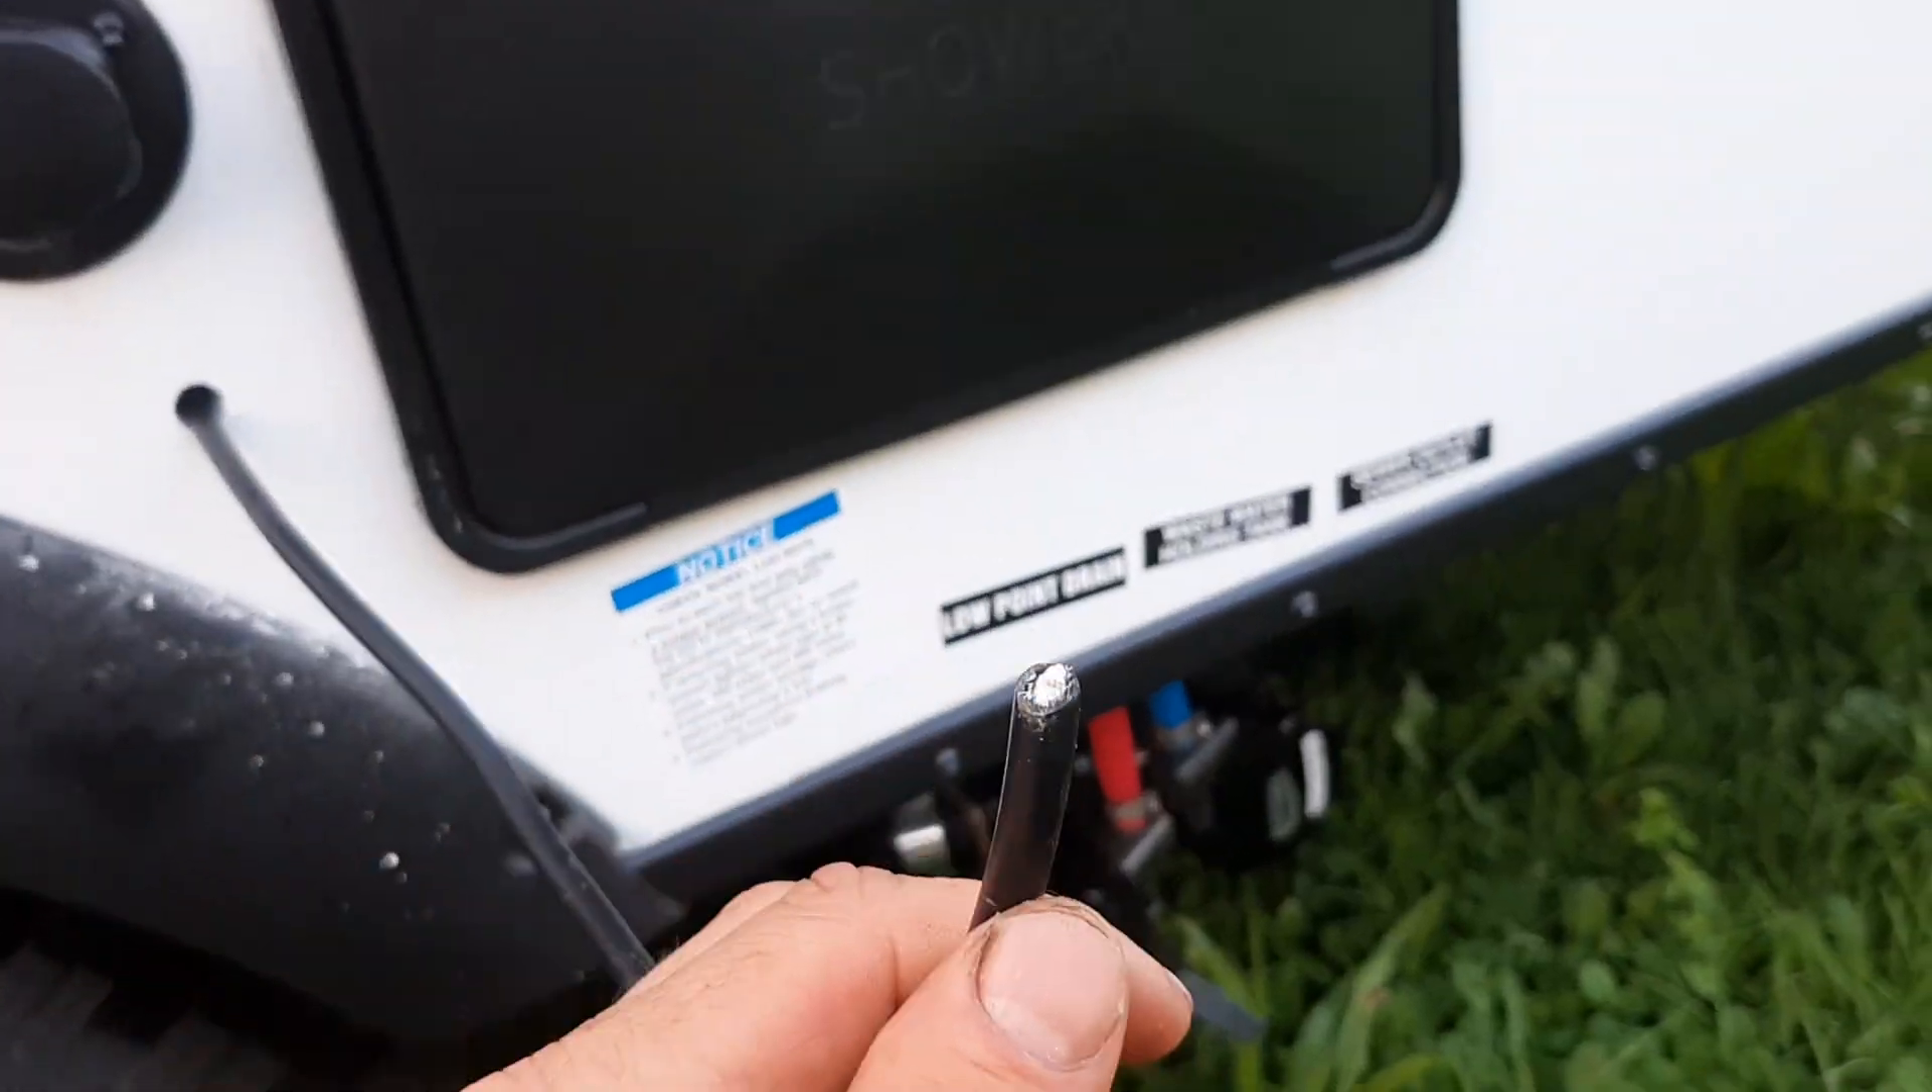Here is the cable tv wire outside all we gotta do is put a connector on there.